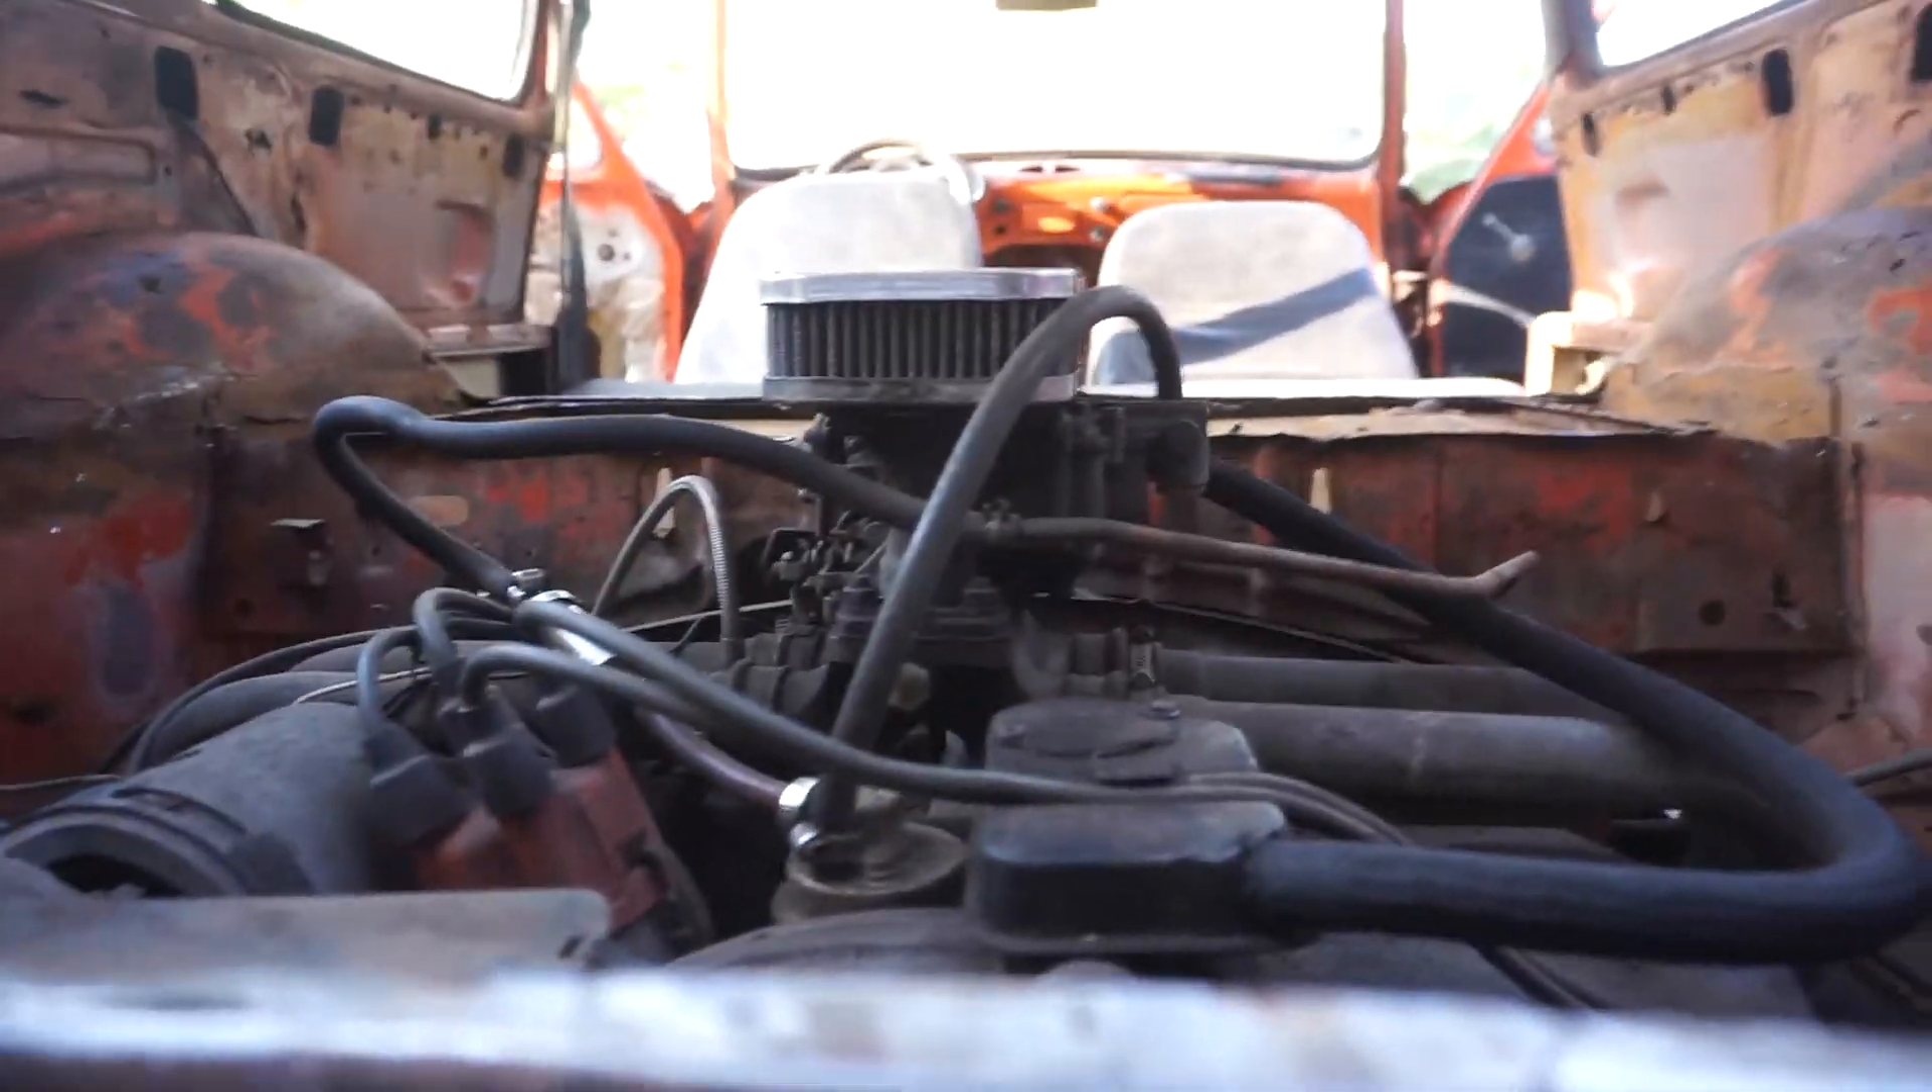When they put this aftermarket carburetor in it it's sticking a little bit up.